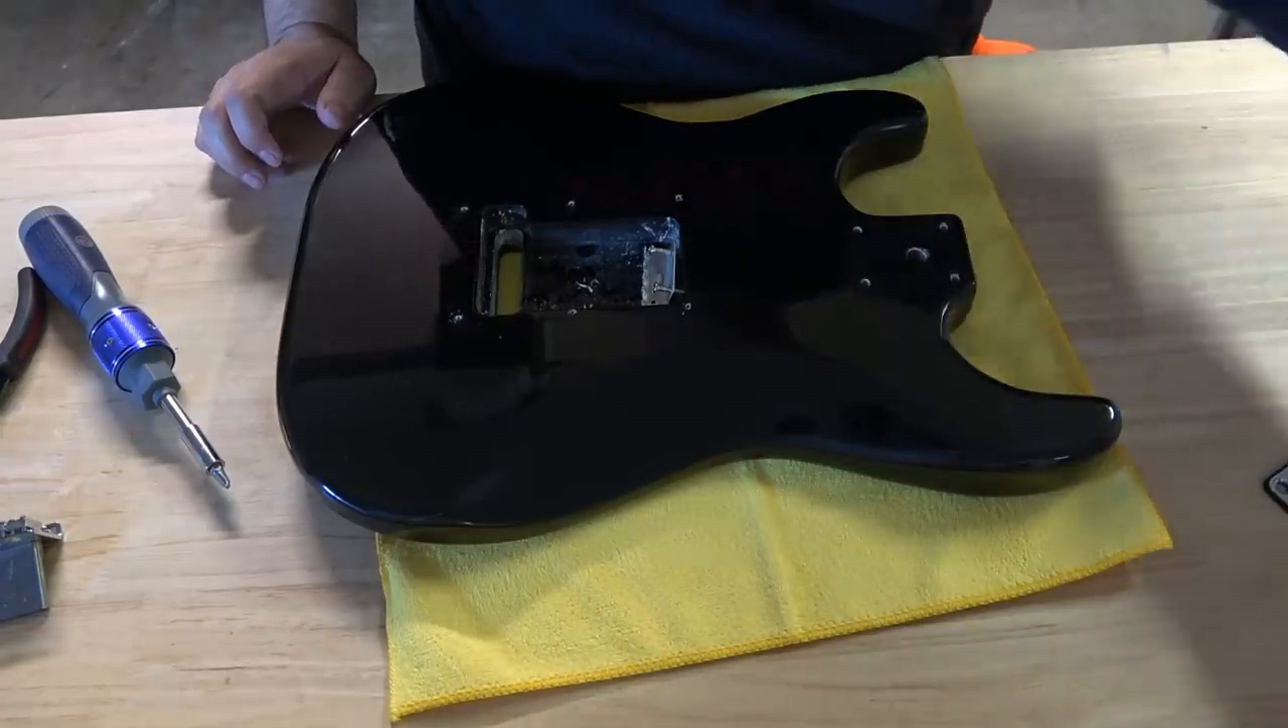Now I have most of the parts off the guitar.